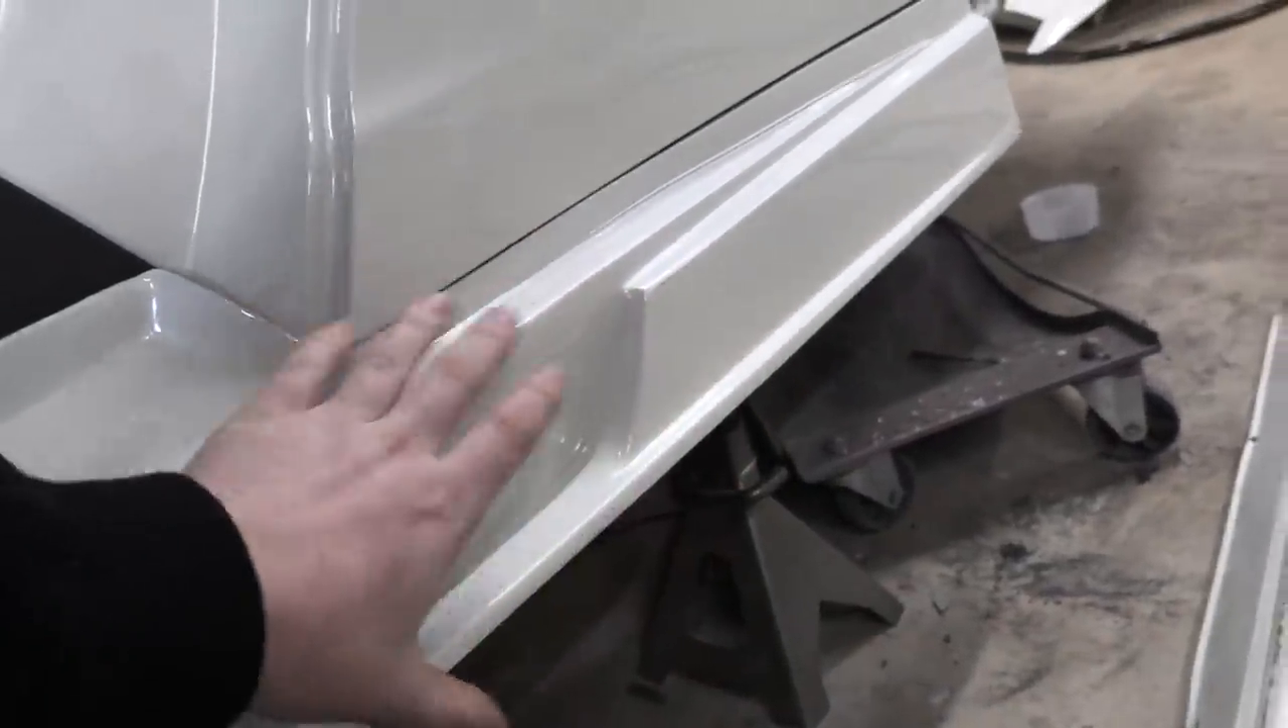So what I didn't really realize about the side skirt is that it kind of sticks off of the car rather than coming in under.